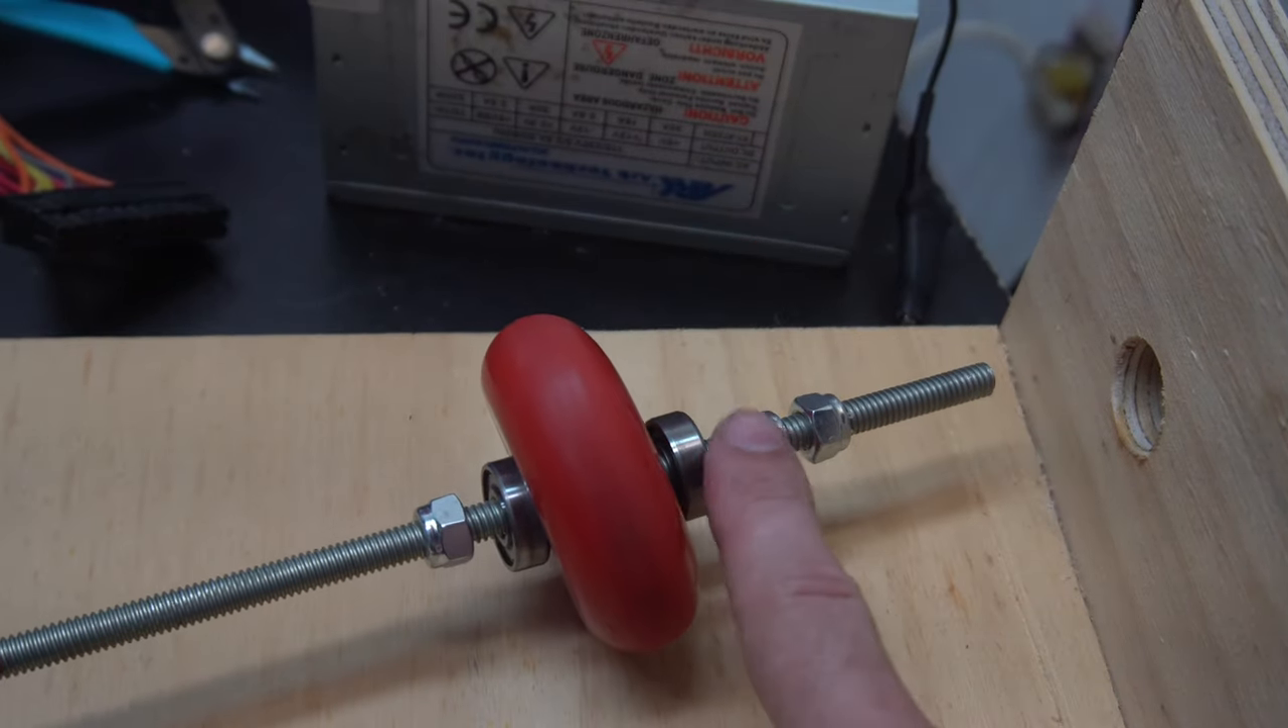I got those bearings on each side, and then I have a locking nut on each side of those.